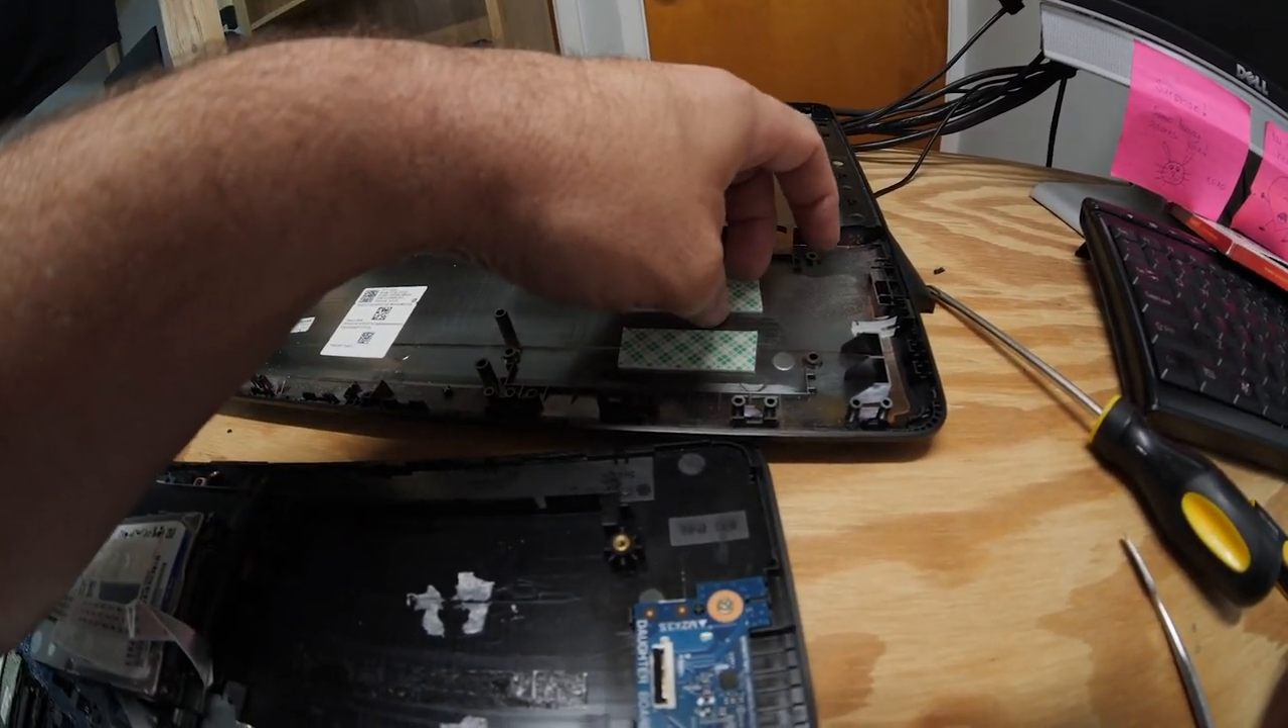But, now that I'm looking at it, this looks like double-sided tape with the backing not removed as well.